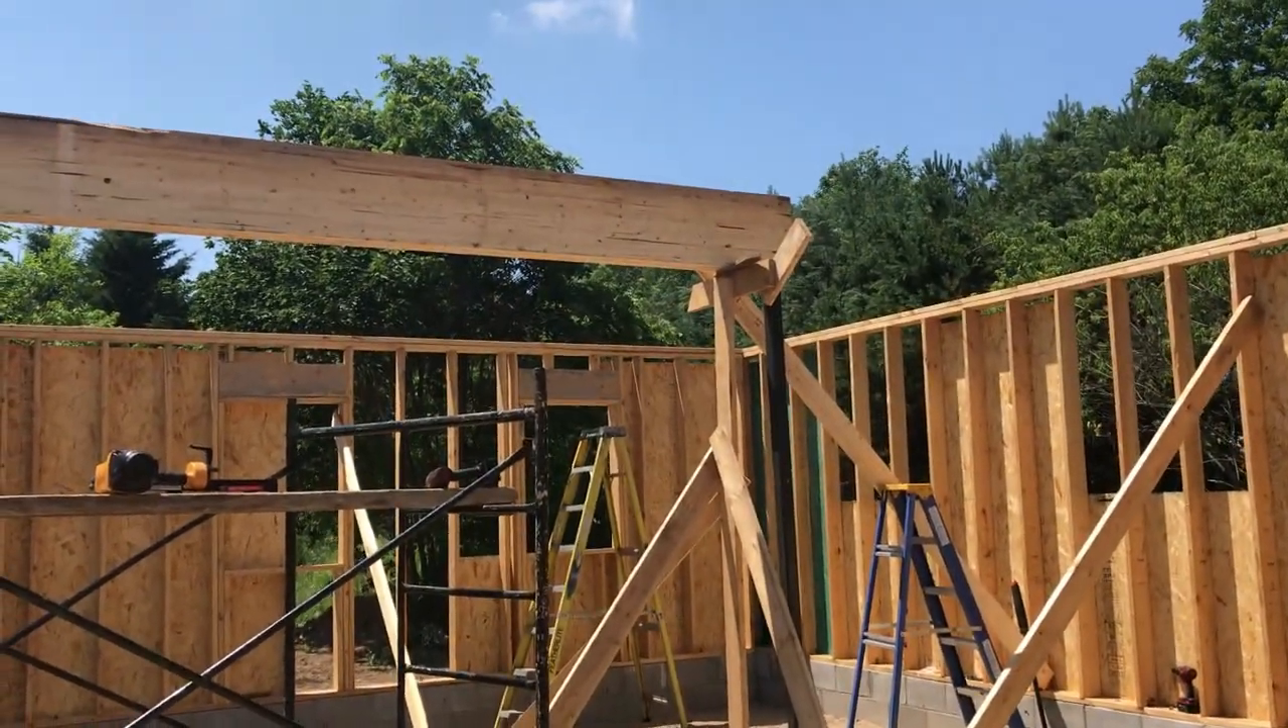So we finally got the first beam up. That's a triple 2x16.